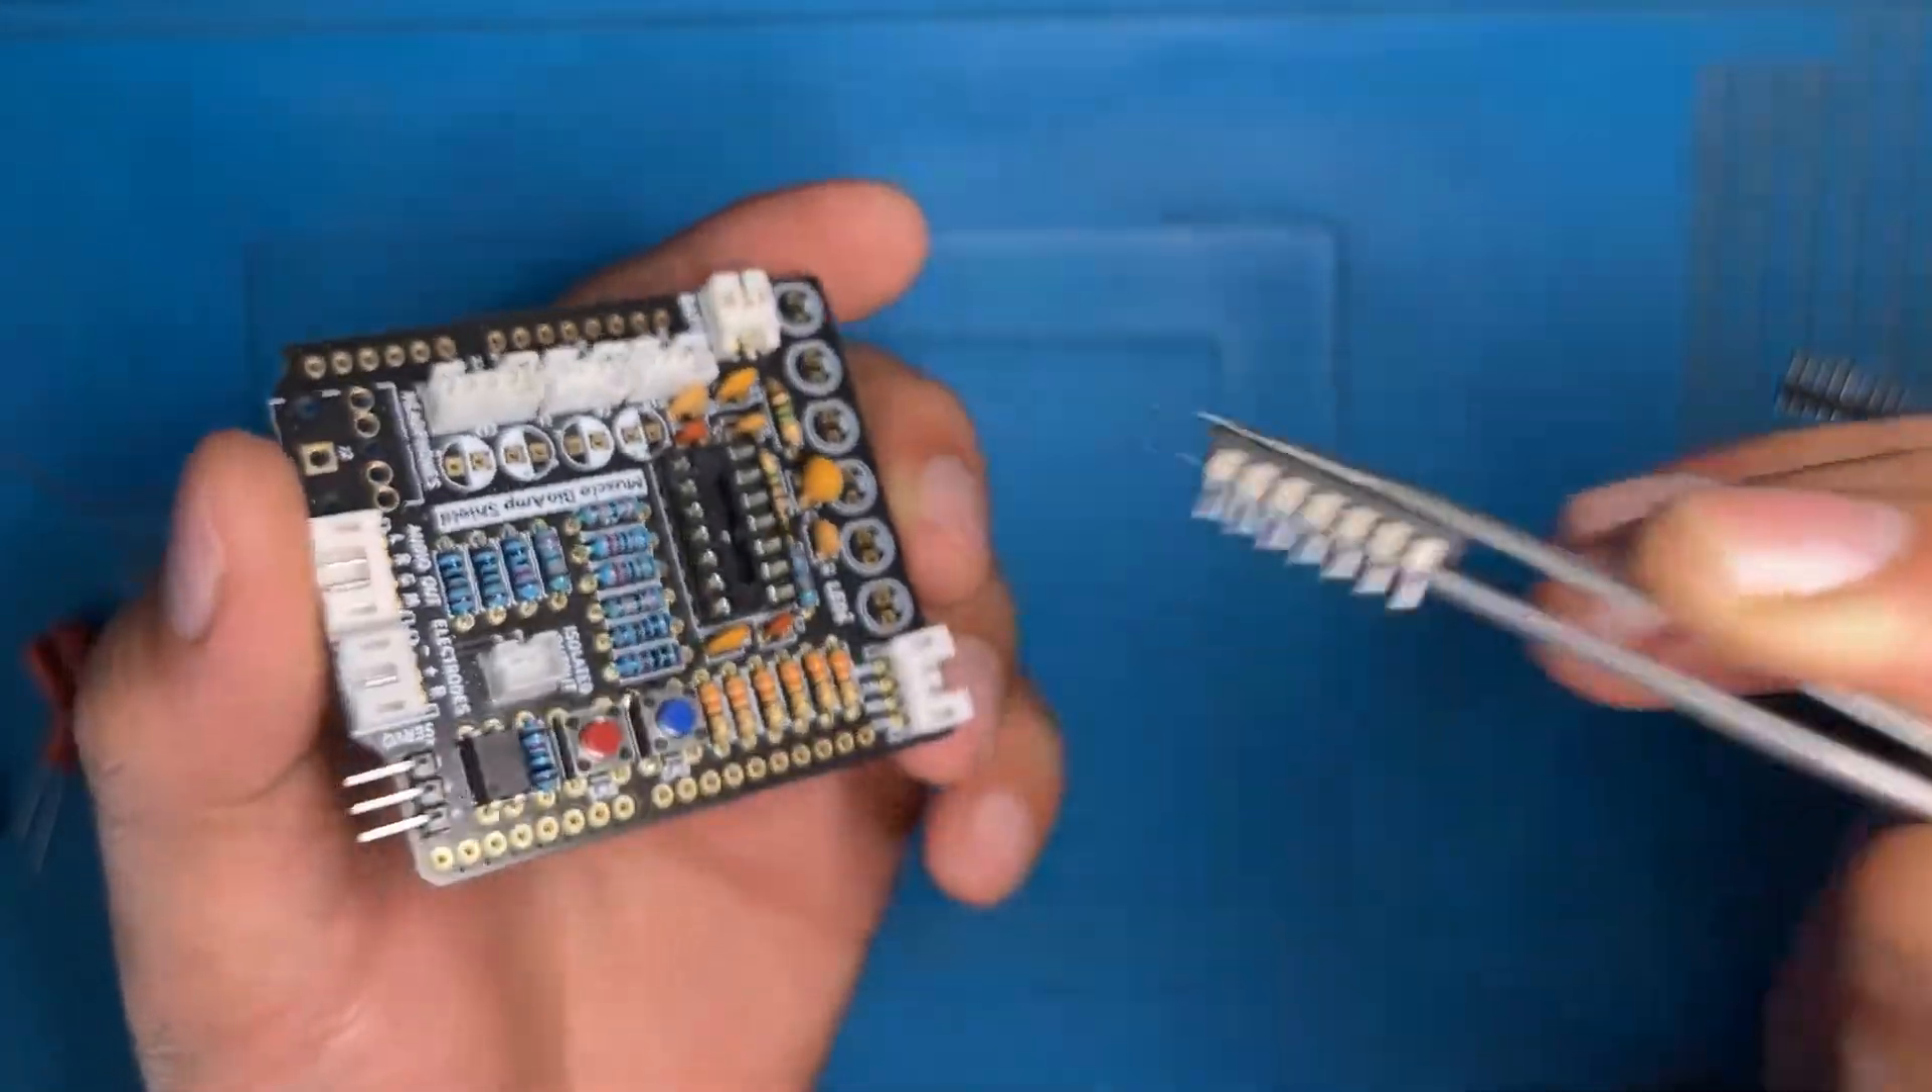We remove the ic from the socket you can see that no pin has been damaged.